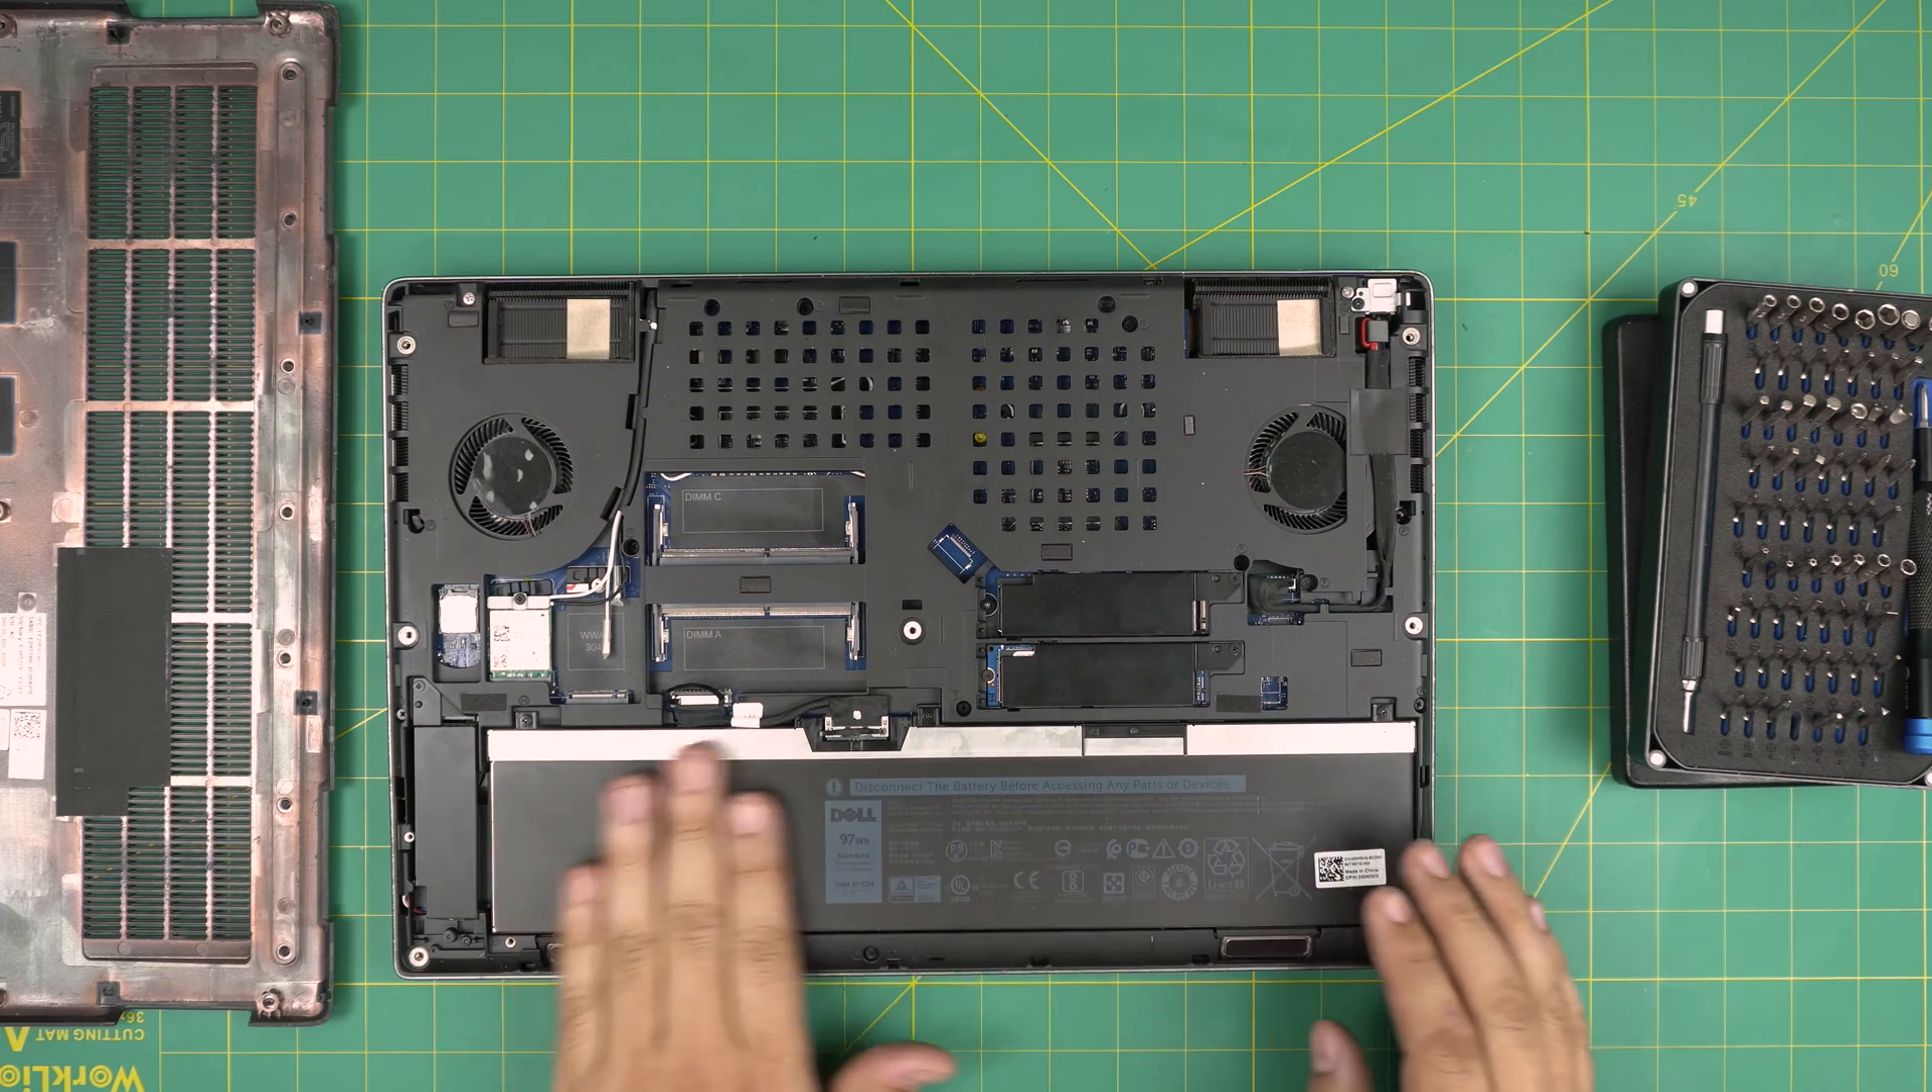And there's your bottom cover now we can see the battery right in here.